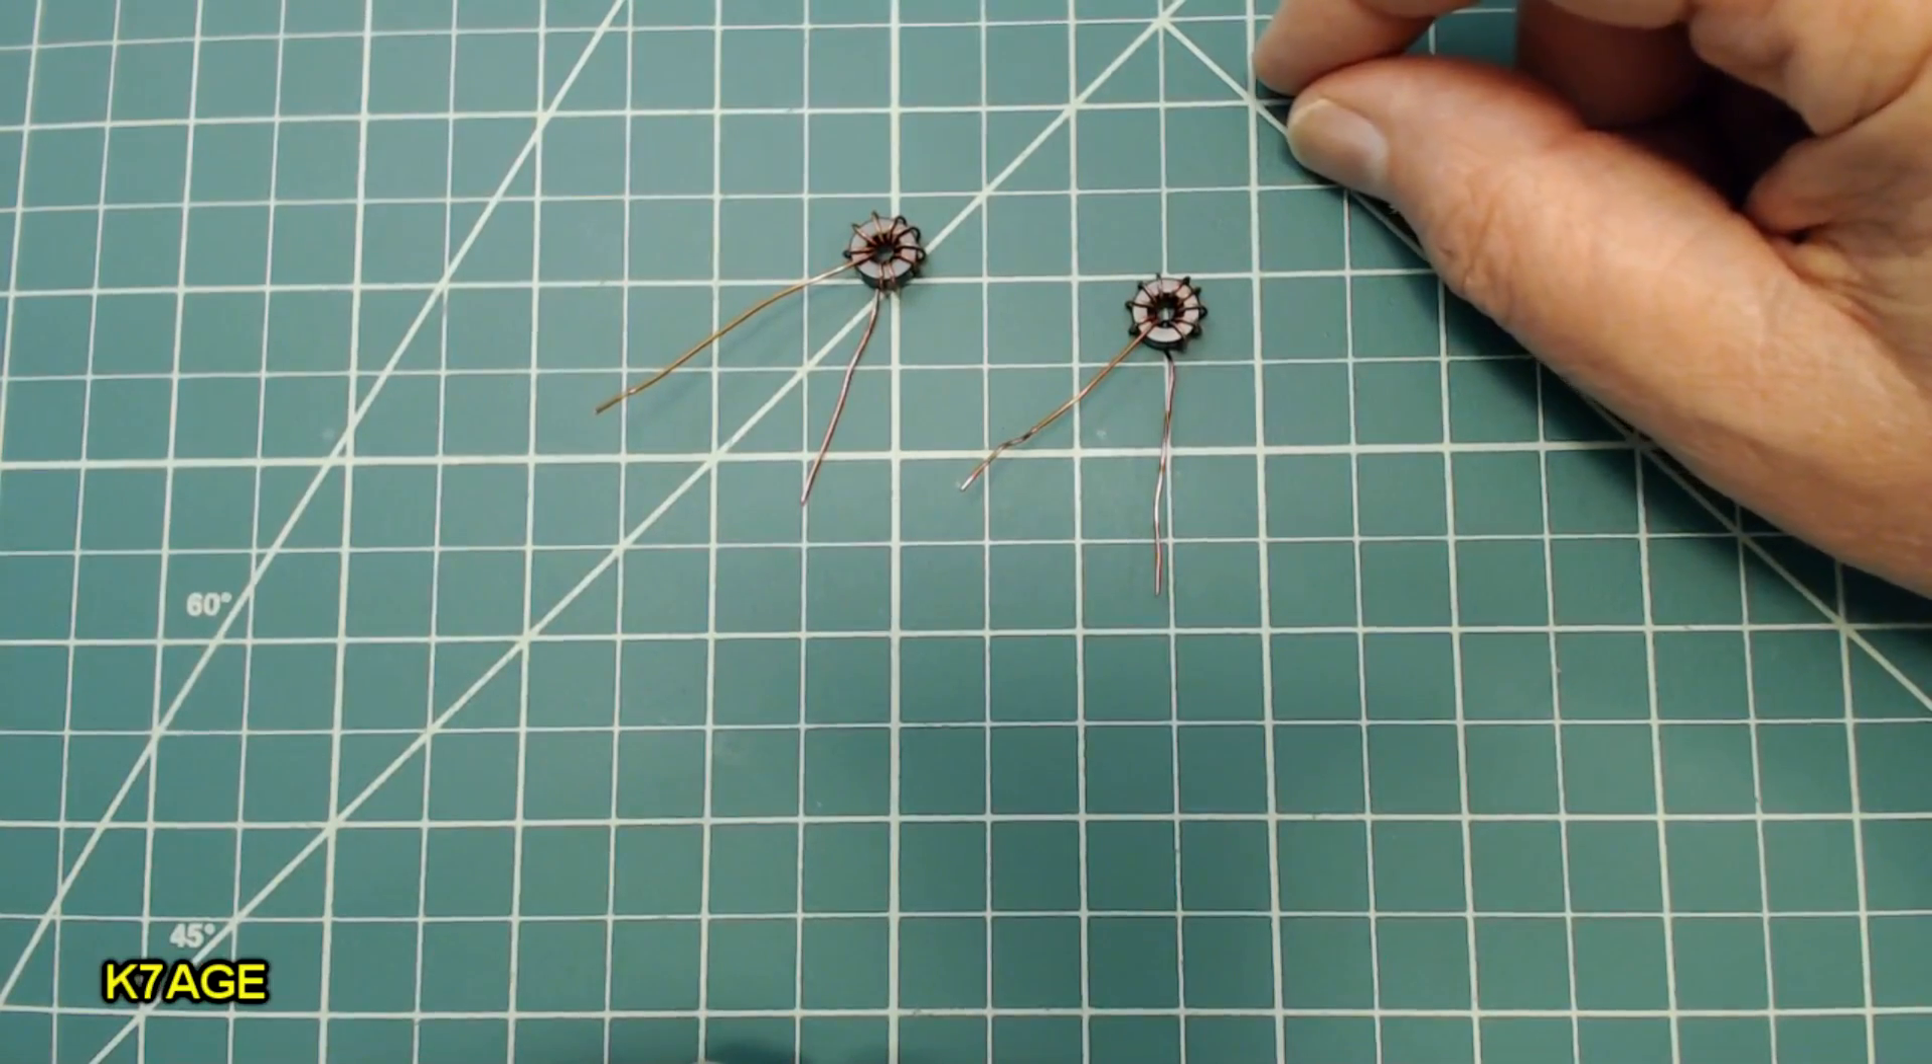Well, I wound my second toroid, but I think that's all we have time for right now.